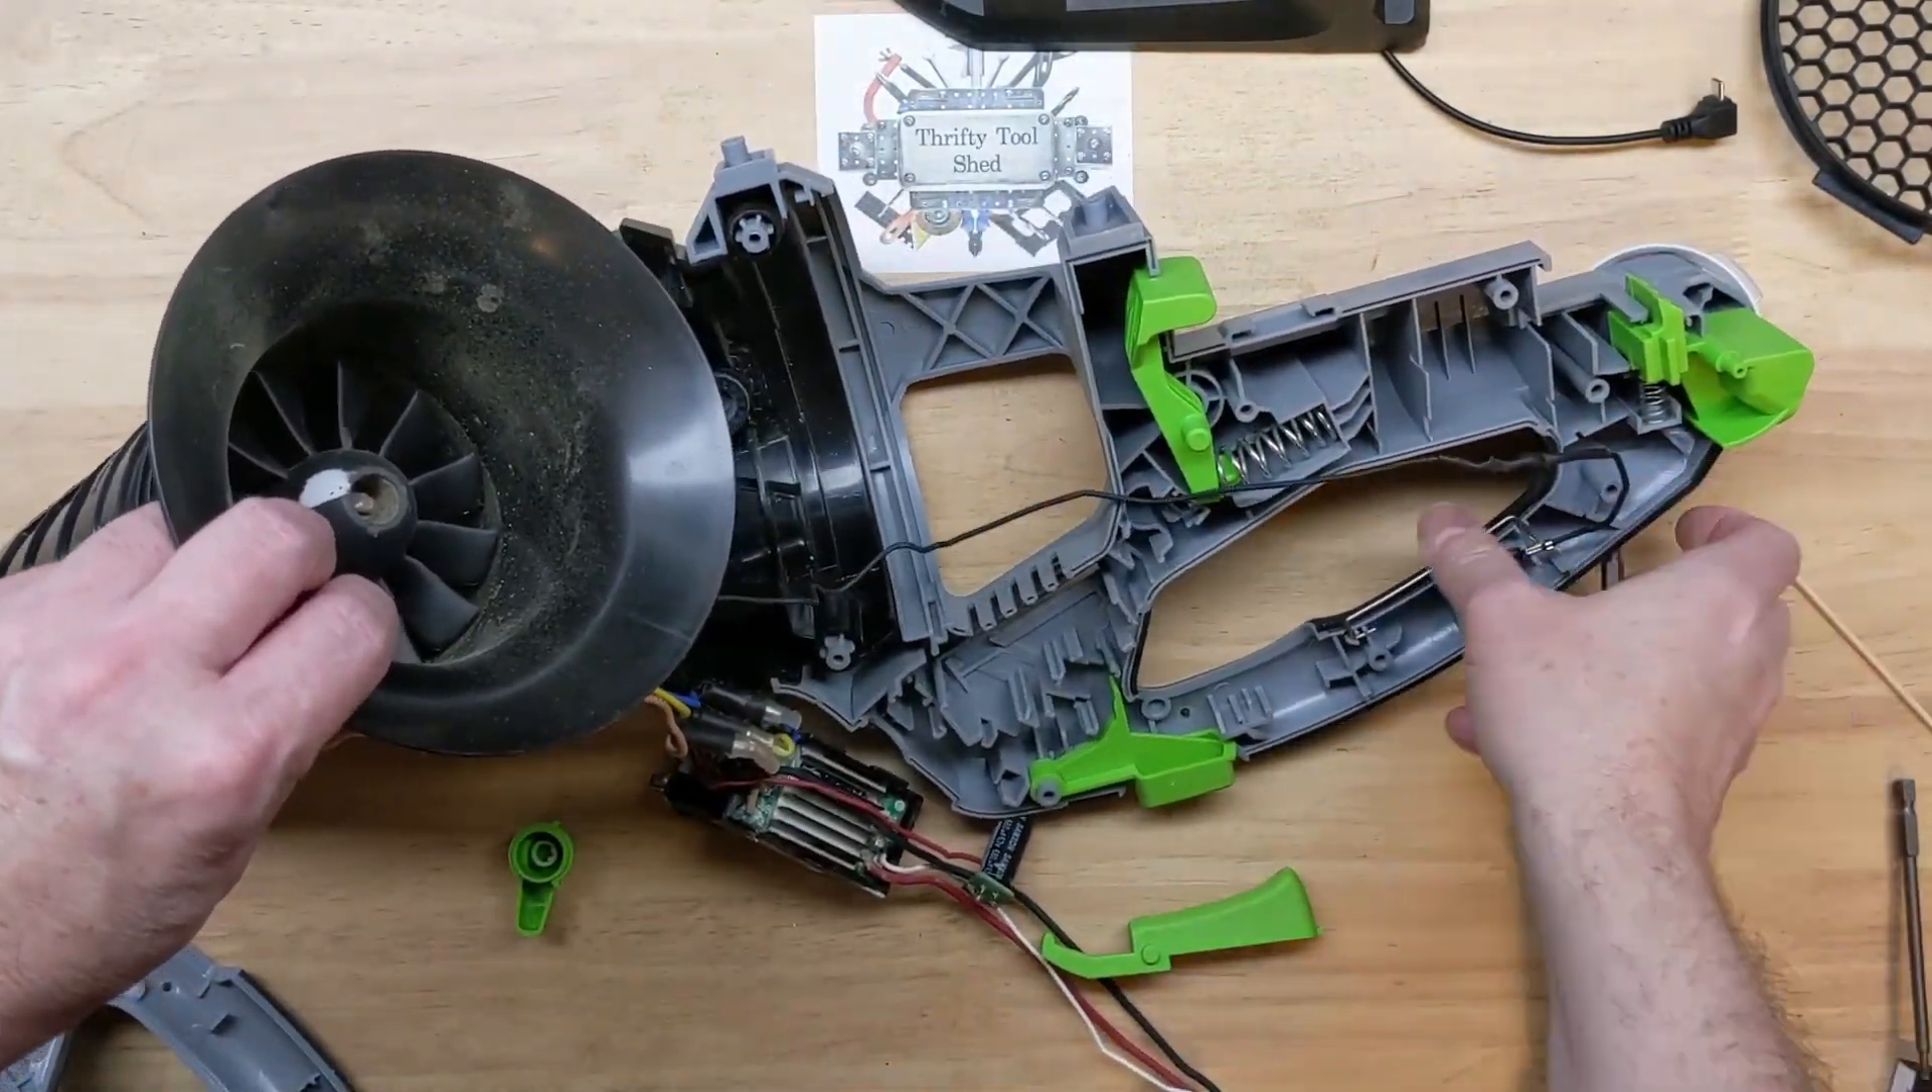And just like that we have our electronics out.